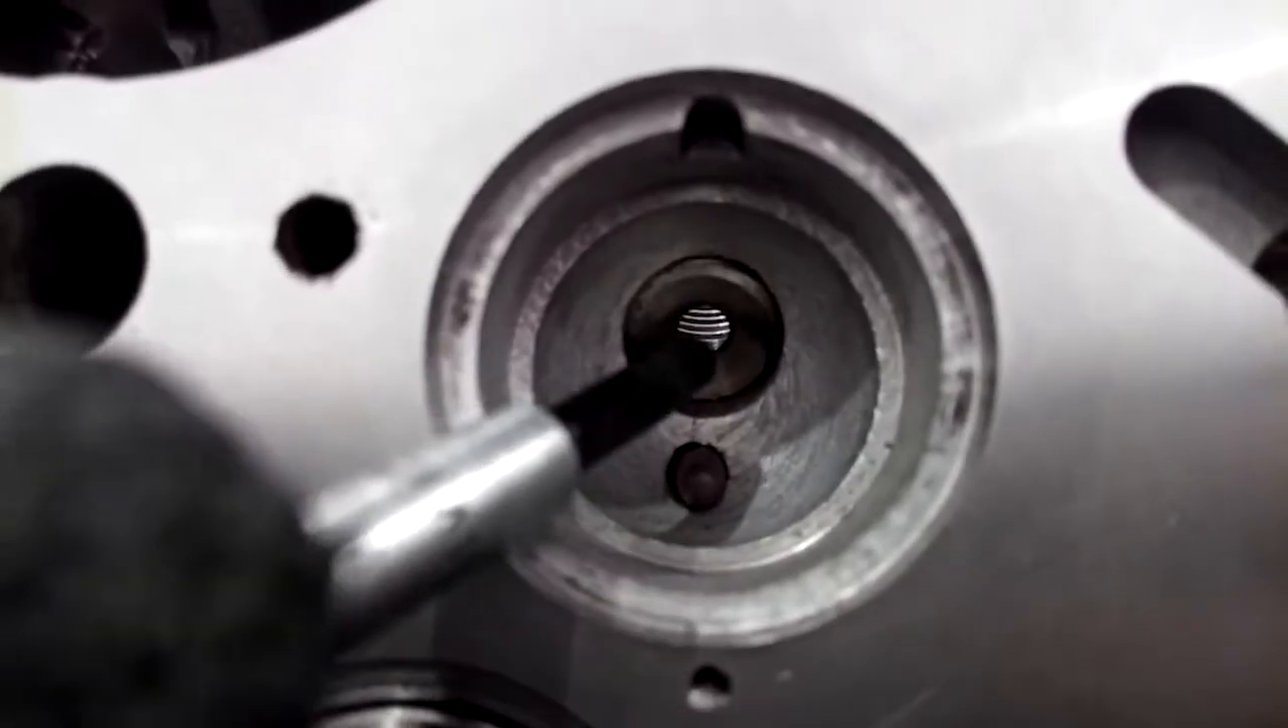Este otro hueco es donde está el inyector. Ahora no está colocado.